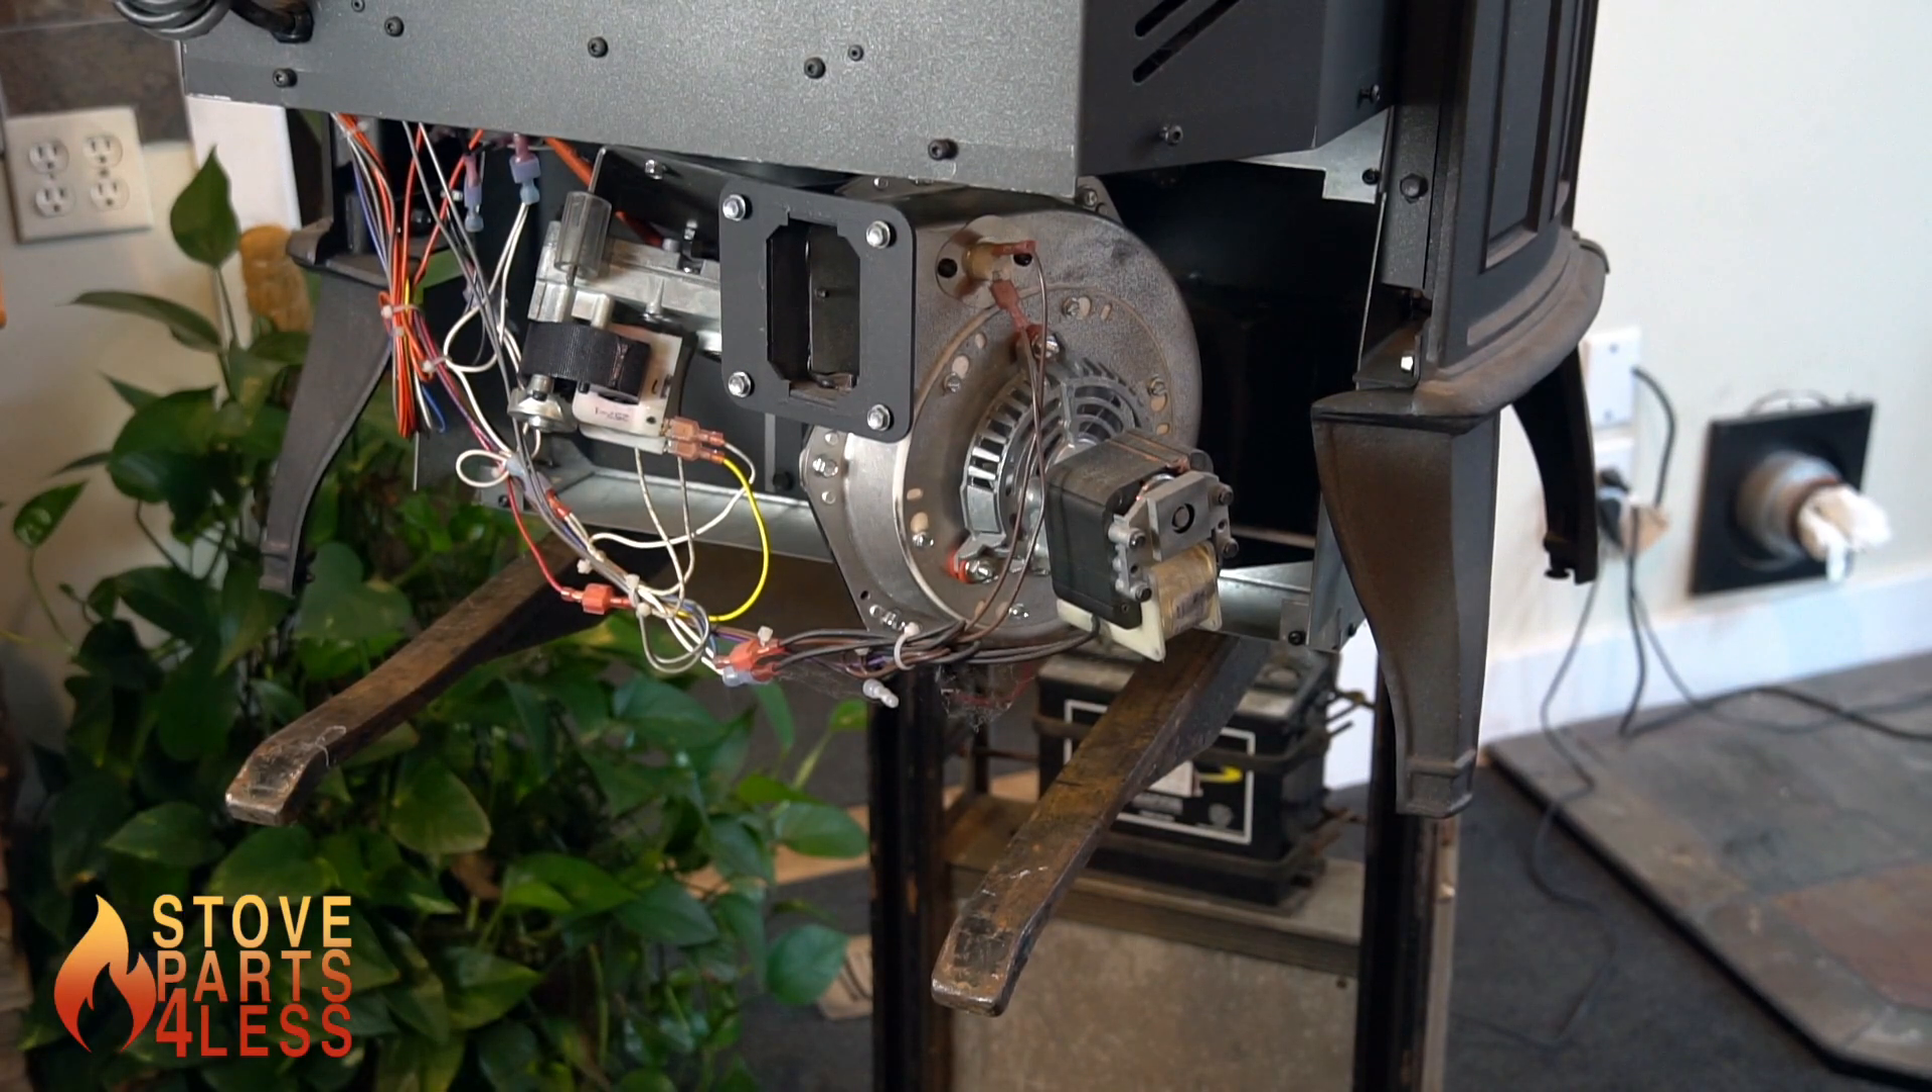Now everything inside the mechanical cabinet is exposed.